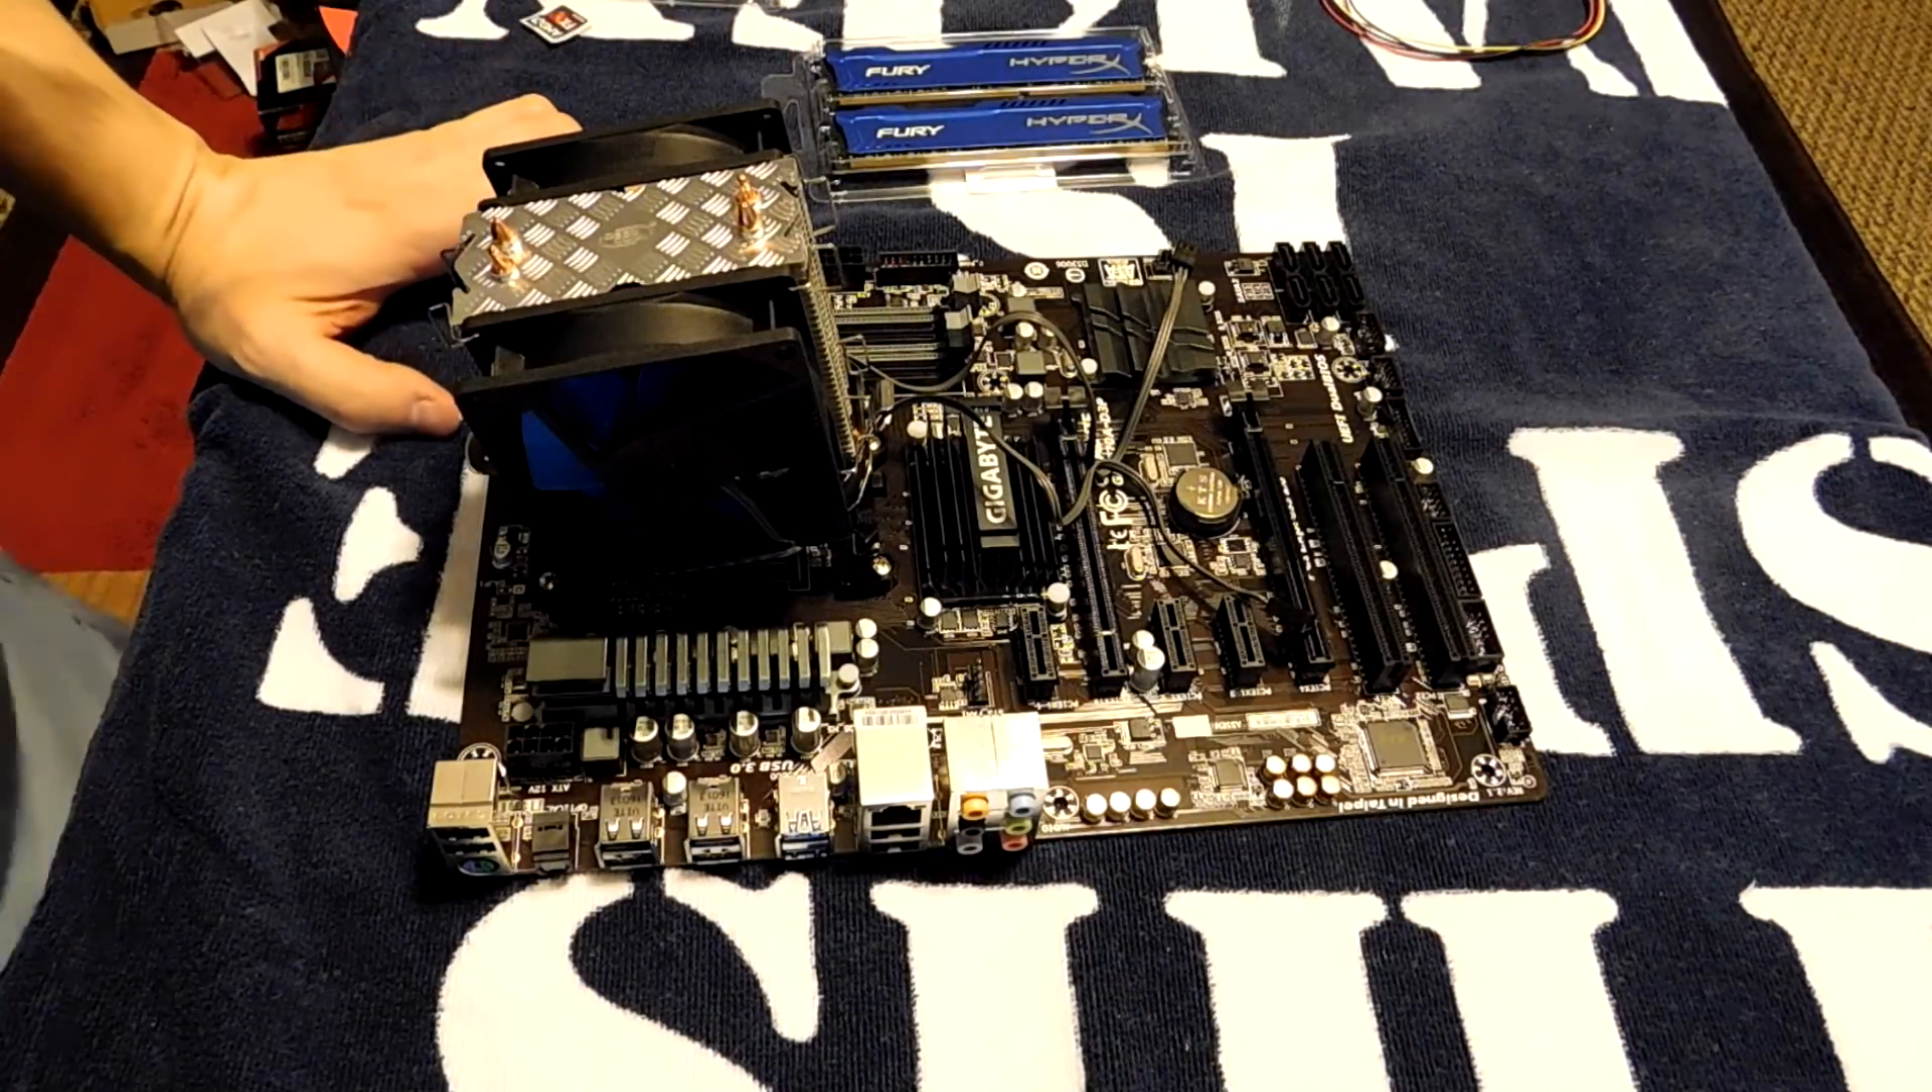I got the cpu cooler installed now you had to clip one side one of these clips in first and then press down.